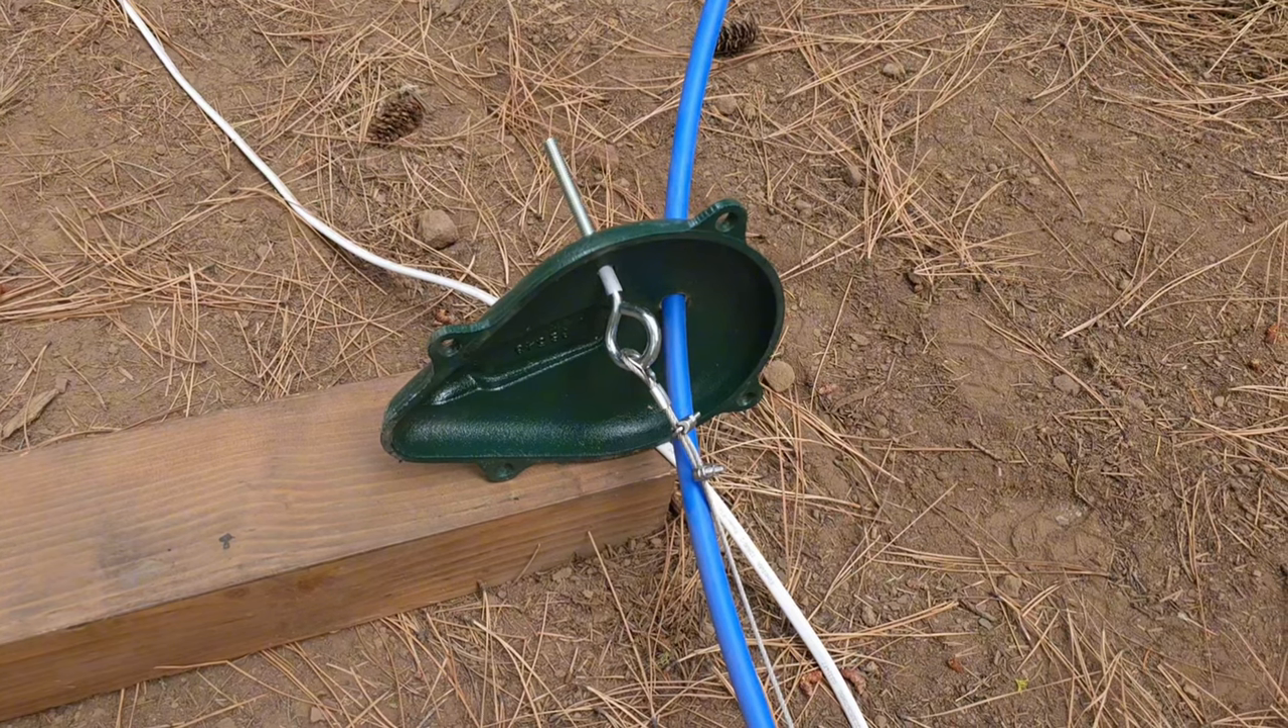At the well cap, we put the eye bolt through and secured our safety cable to the eye bolt.